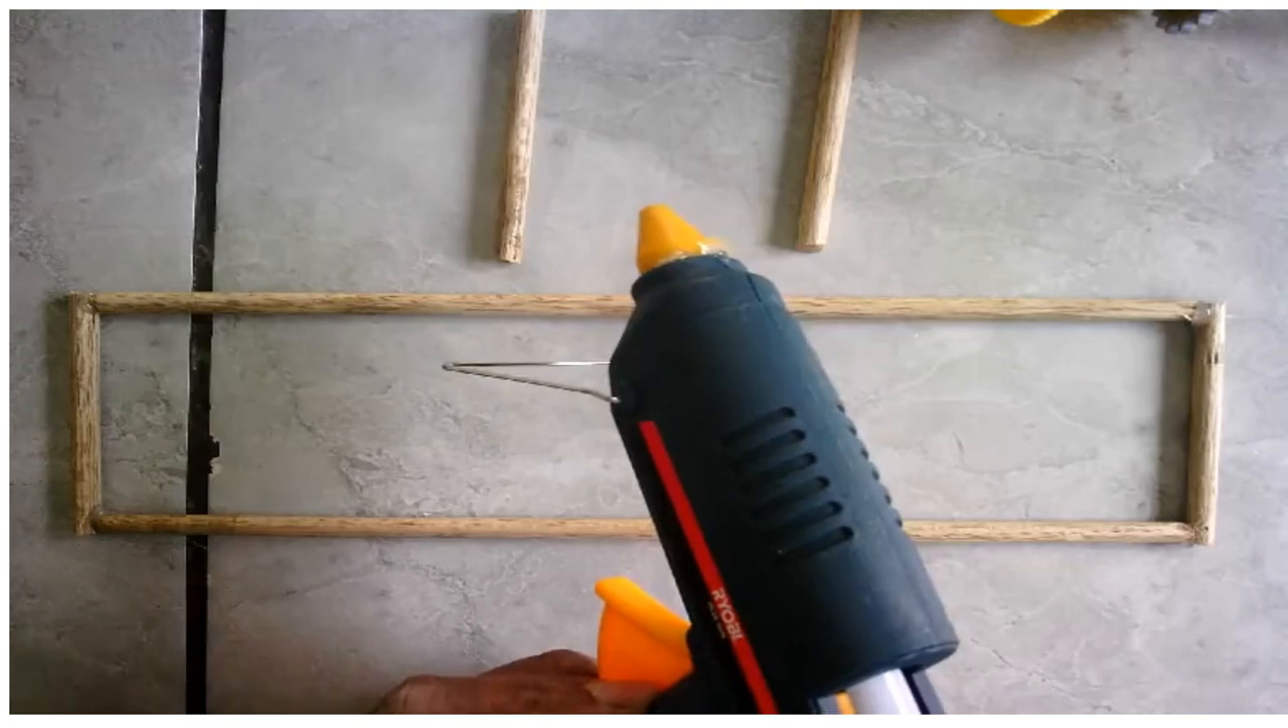So, I've used my glue gun, and glued the four corners, and they form the chassis of my robot.